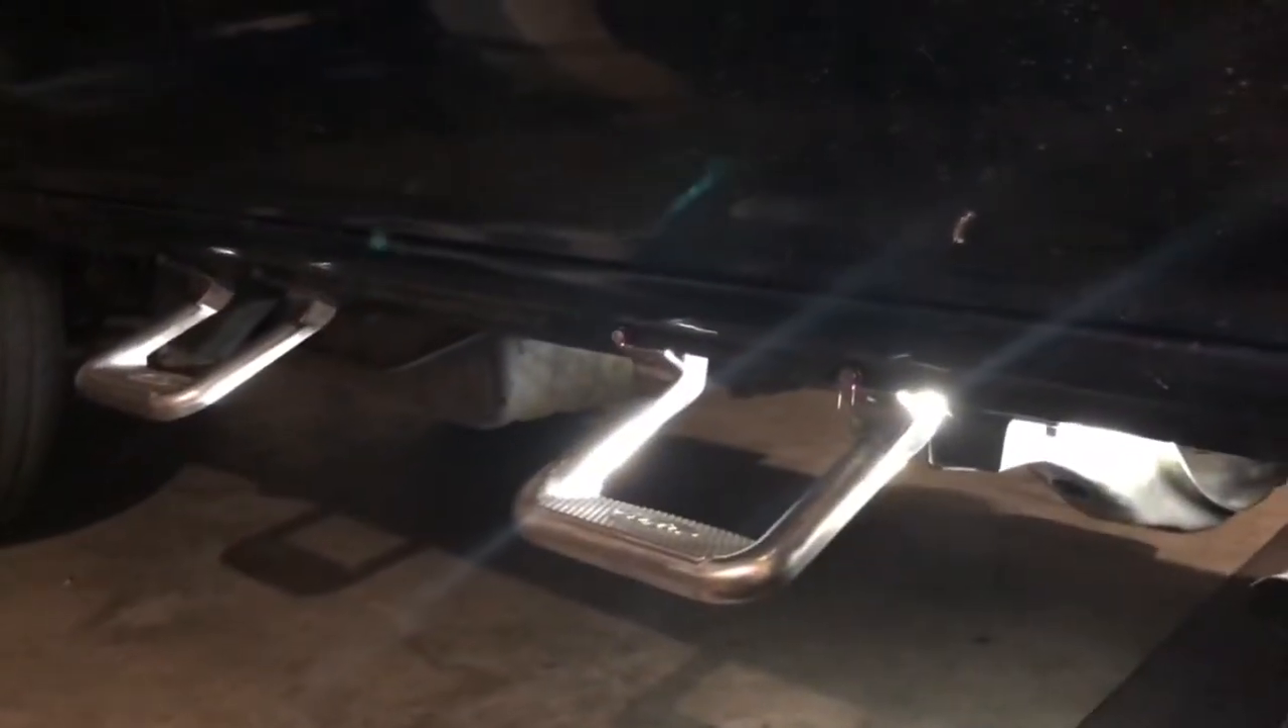Okay so I am finally done with the project um so the side steps are on.